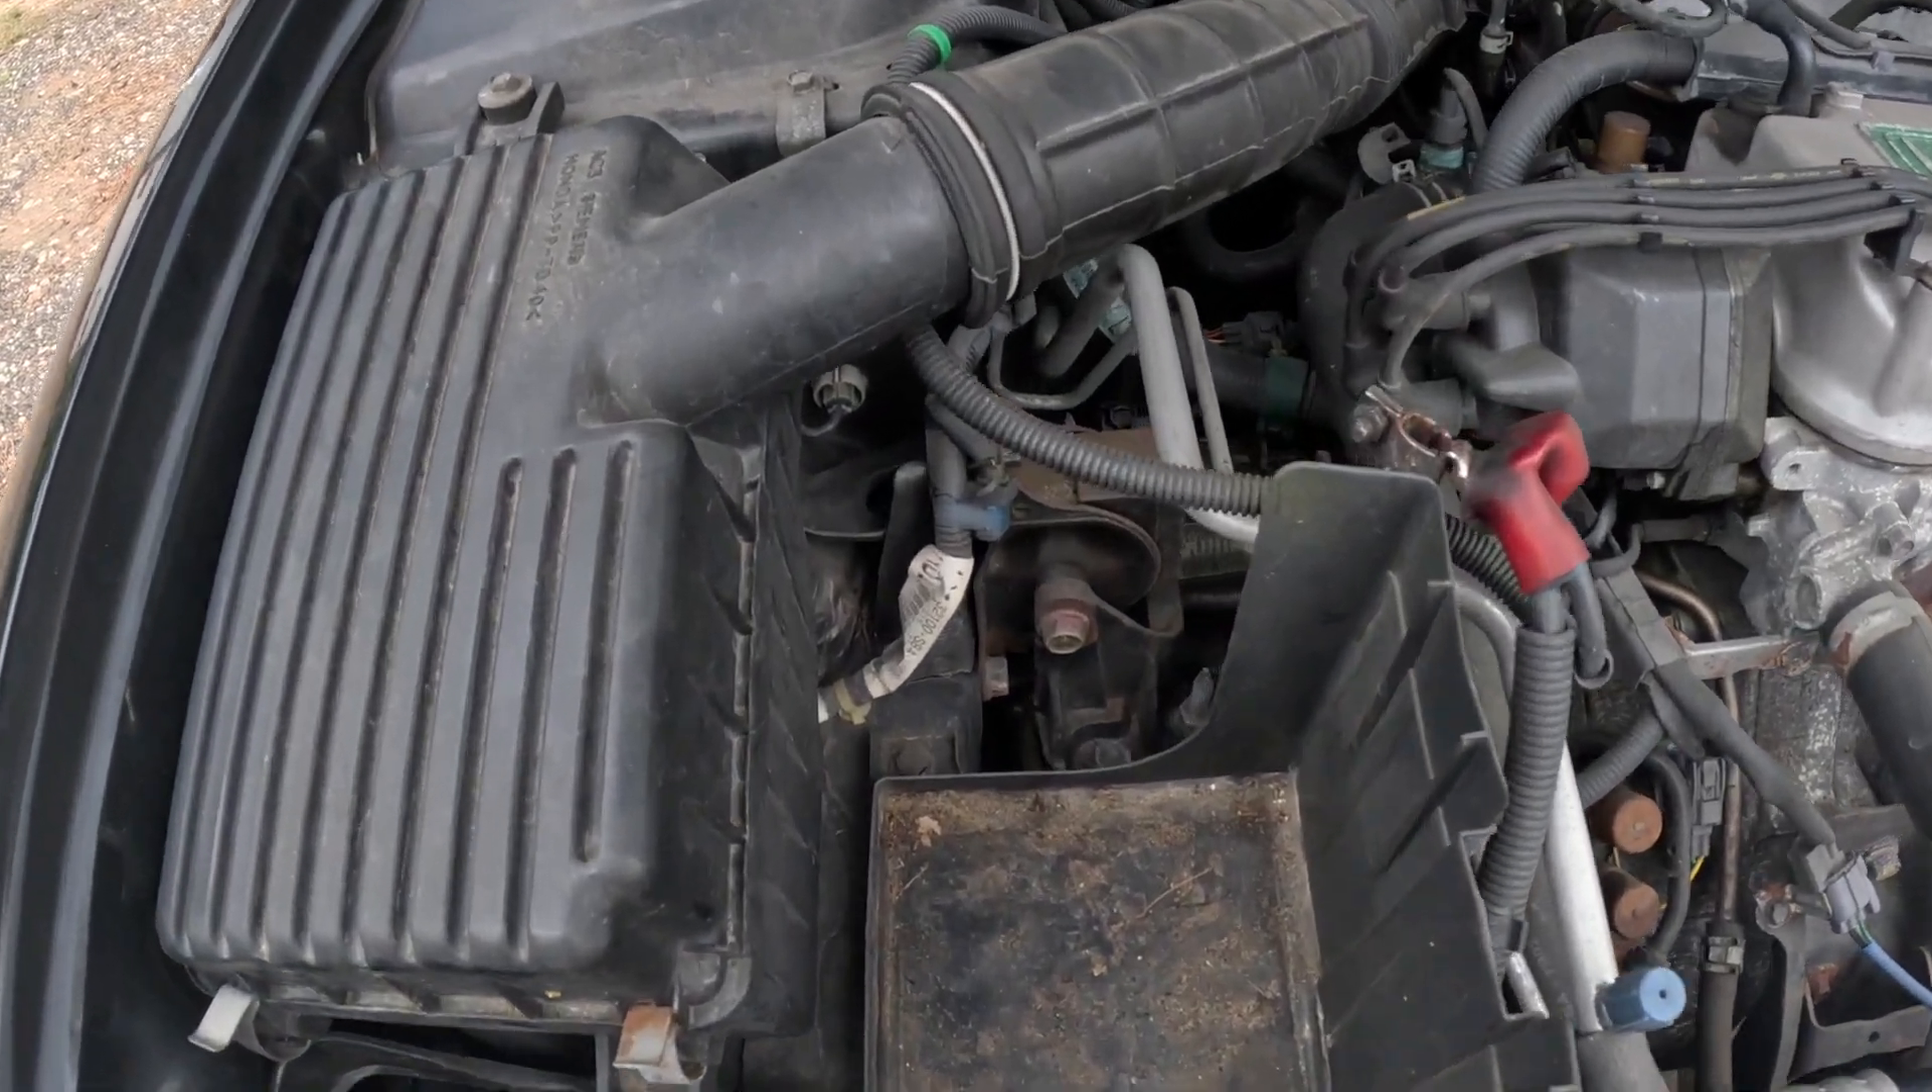All right so i got the battery out.